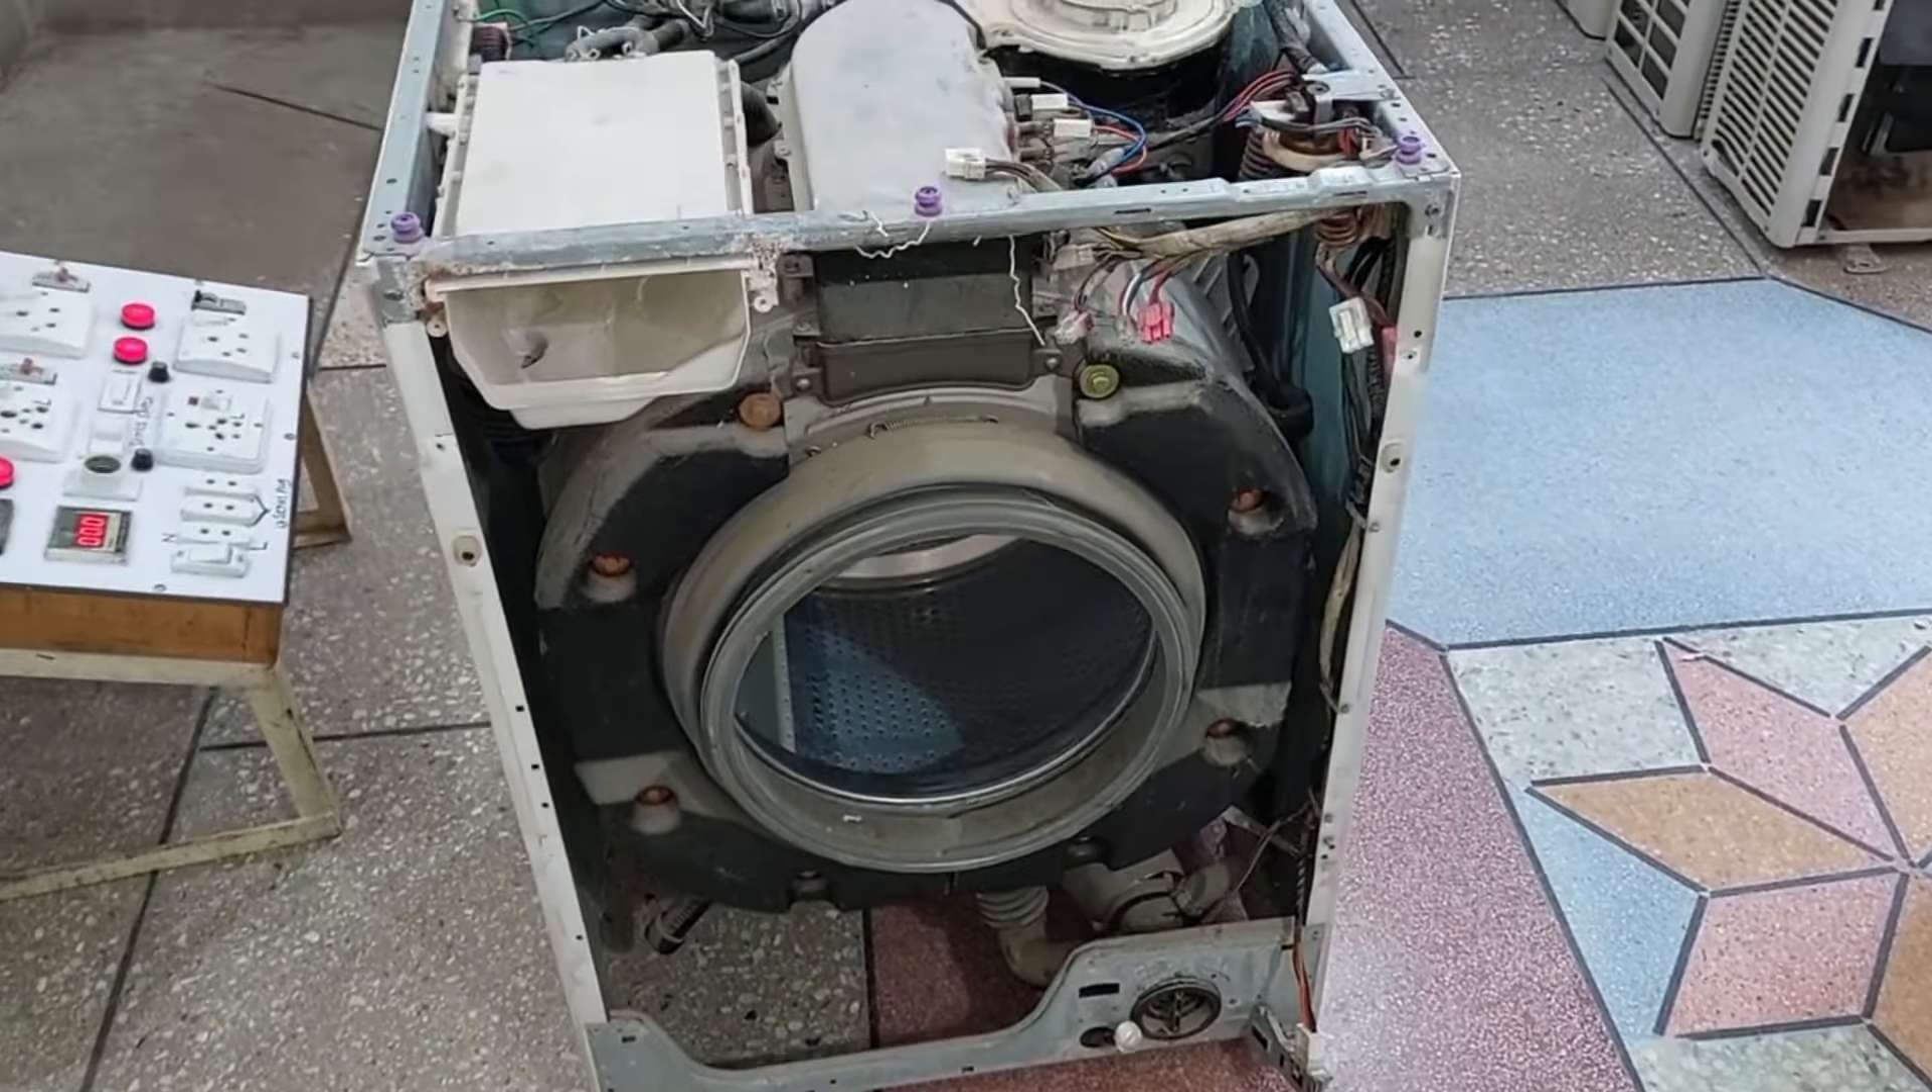Now, I have removed the front cover from the washing machine to make you understand how the air trap is used for the water level in the drum.